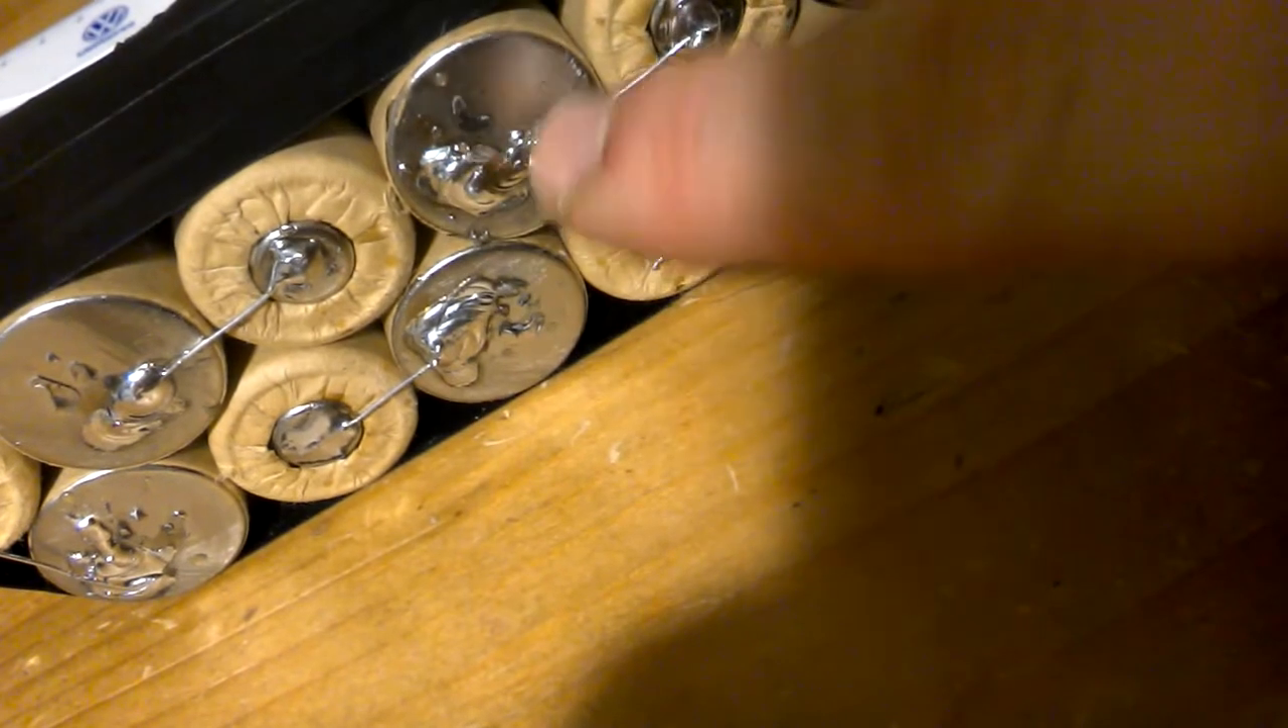J'ai fait les soudures pas très très propre mais bon ça tient quoi.